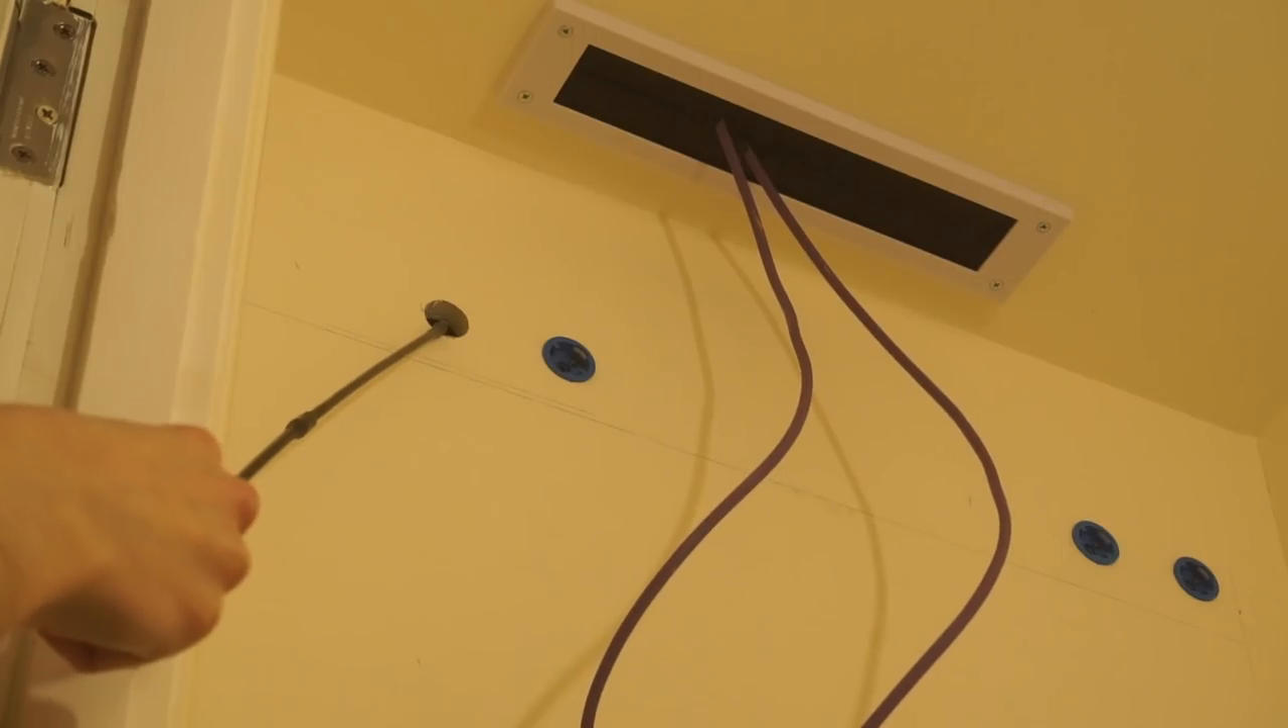Okay so as you can see here I've now mounted three out of the four fixings so there's two there, one there, then a final hole here to put the final fixing in.